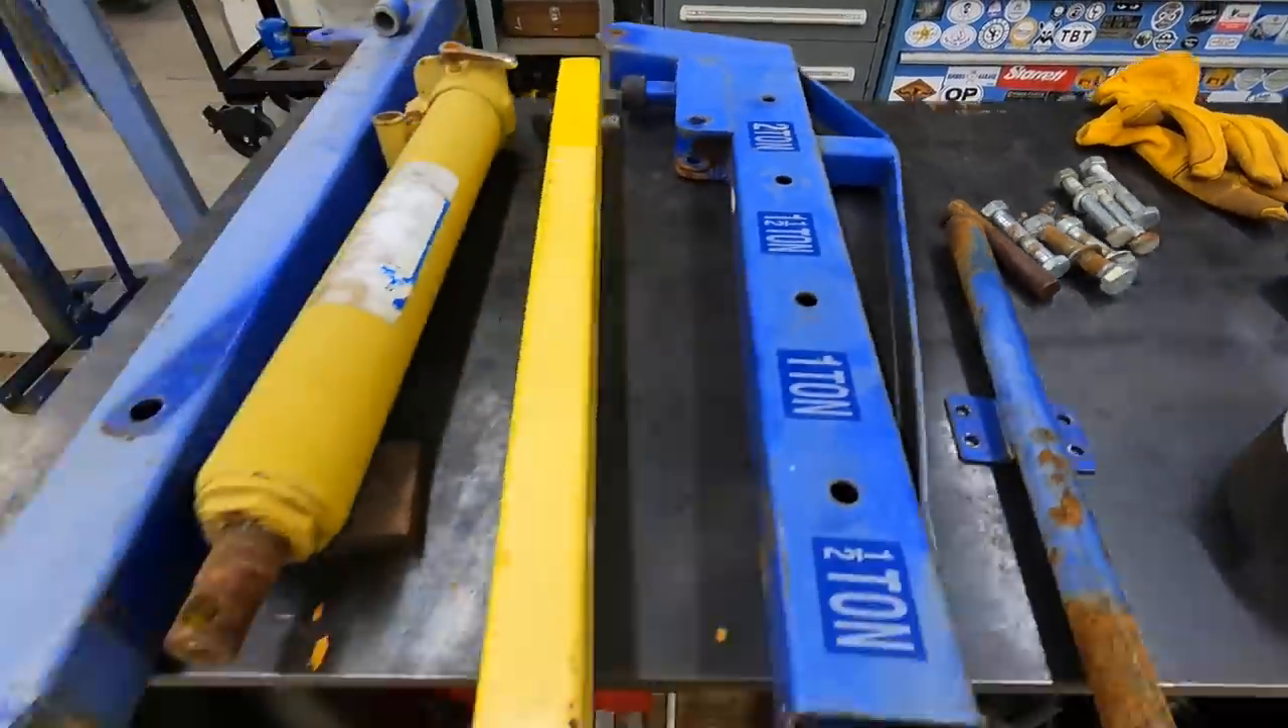I've got the engine lift all taken apart there.